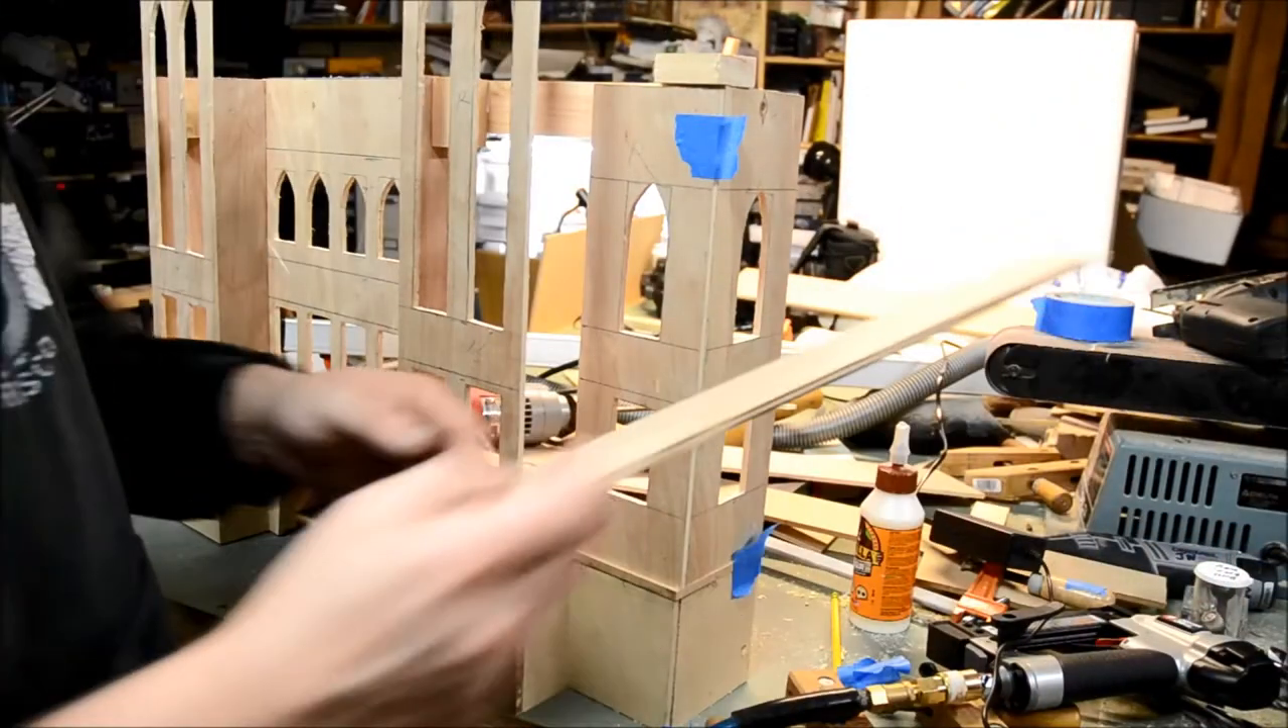What I got here so far is most of the walls are already up.